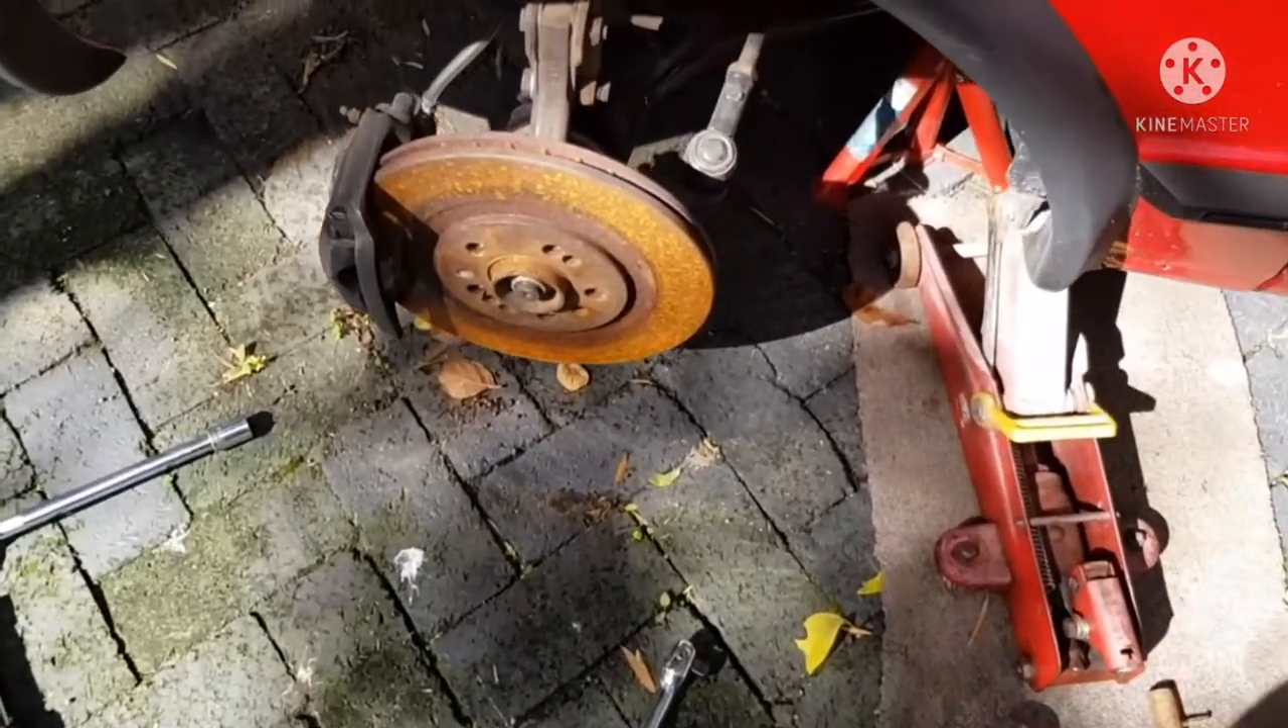Alright guys so wheel is off.